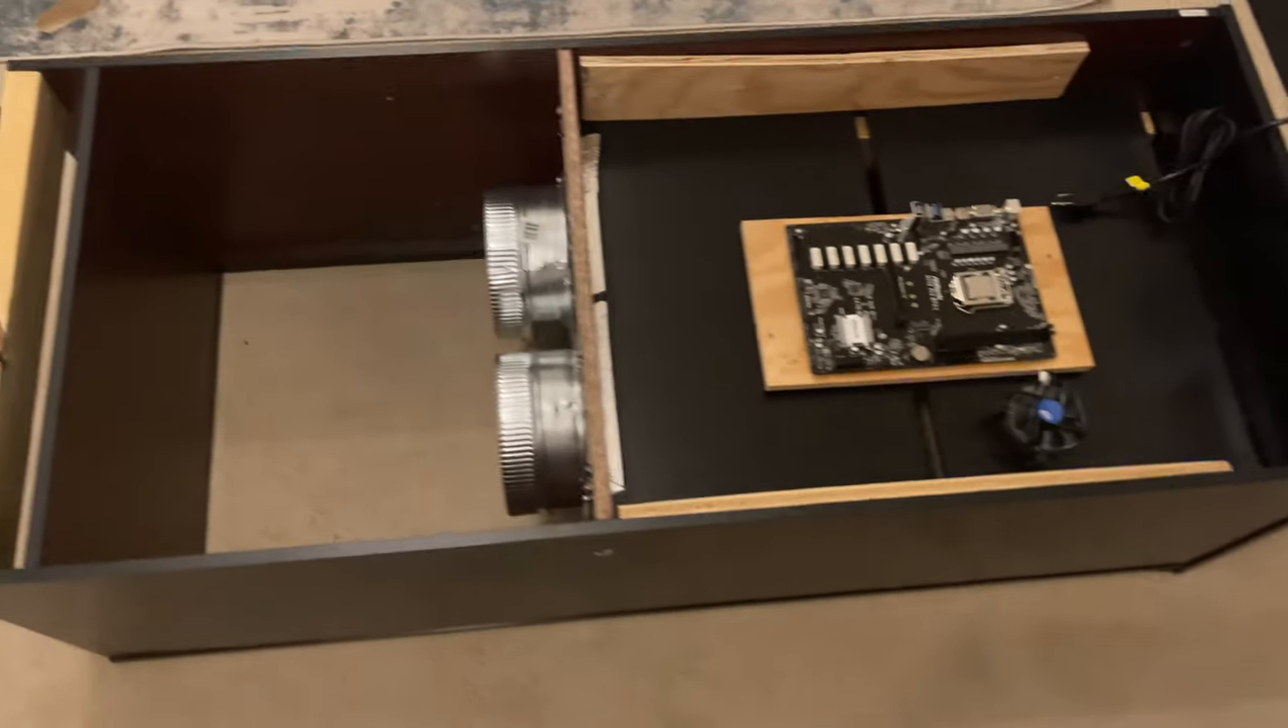So I just mounted the CPU I still have to mount the fans the two intake fans the CPU fan RAM and and a few other things.